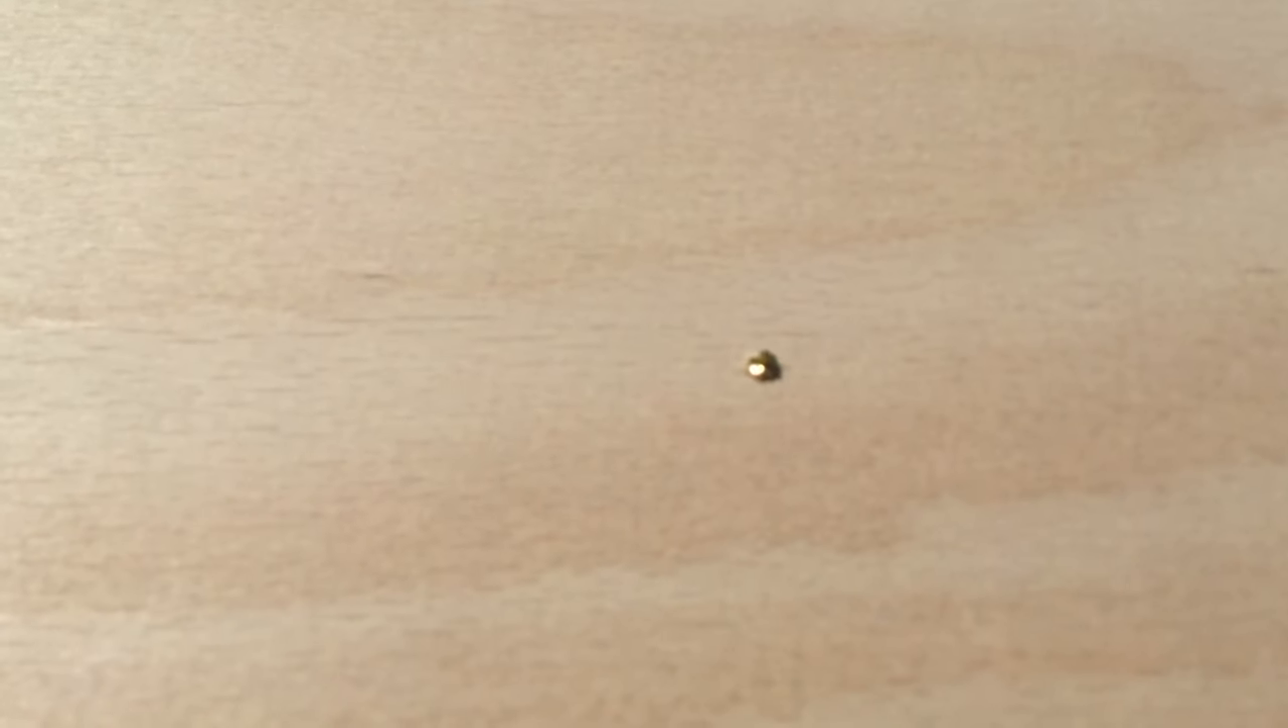The very tip of the screws that I used came out the other side of the plywood.